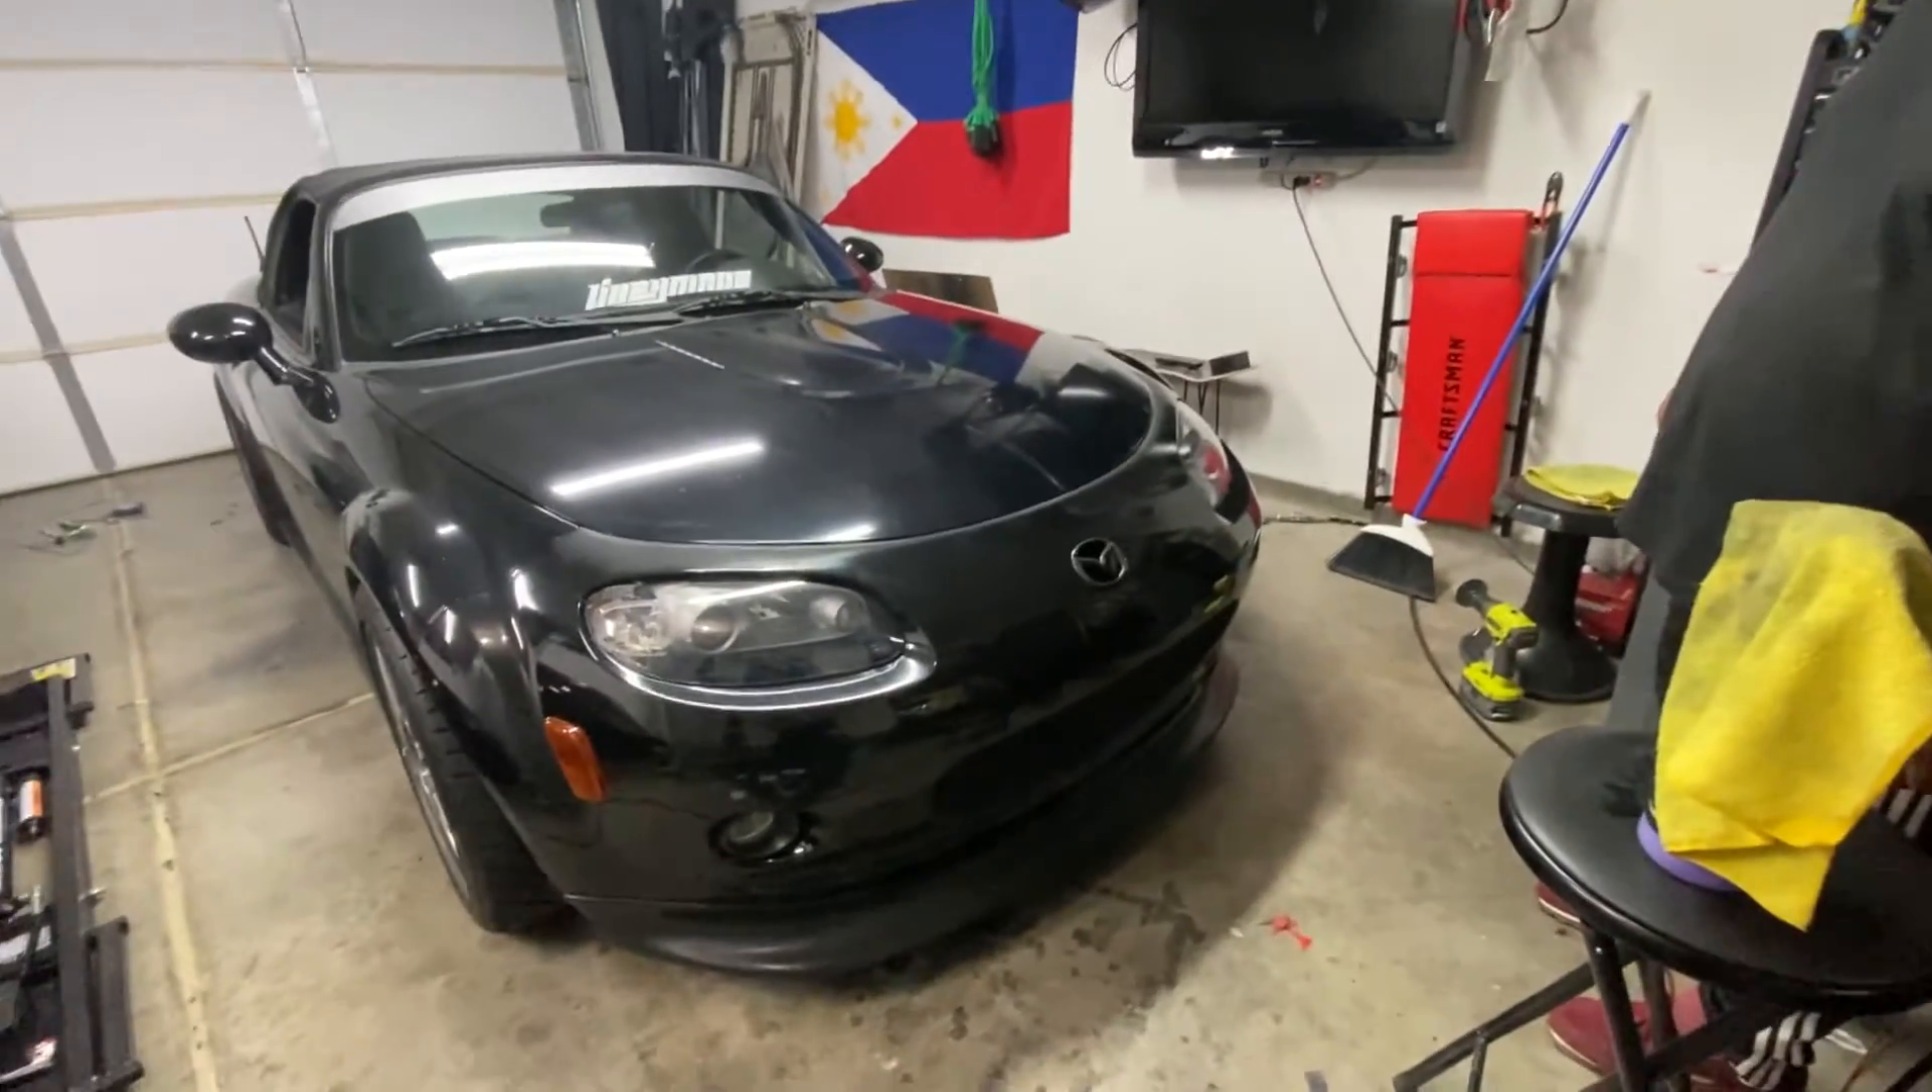The bumper's back on check that out.